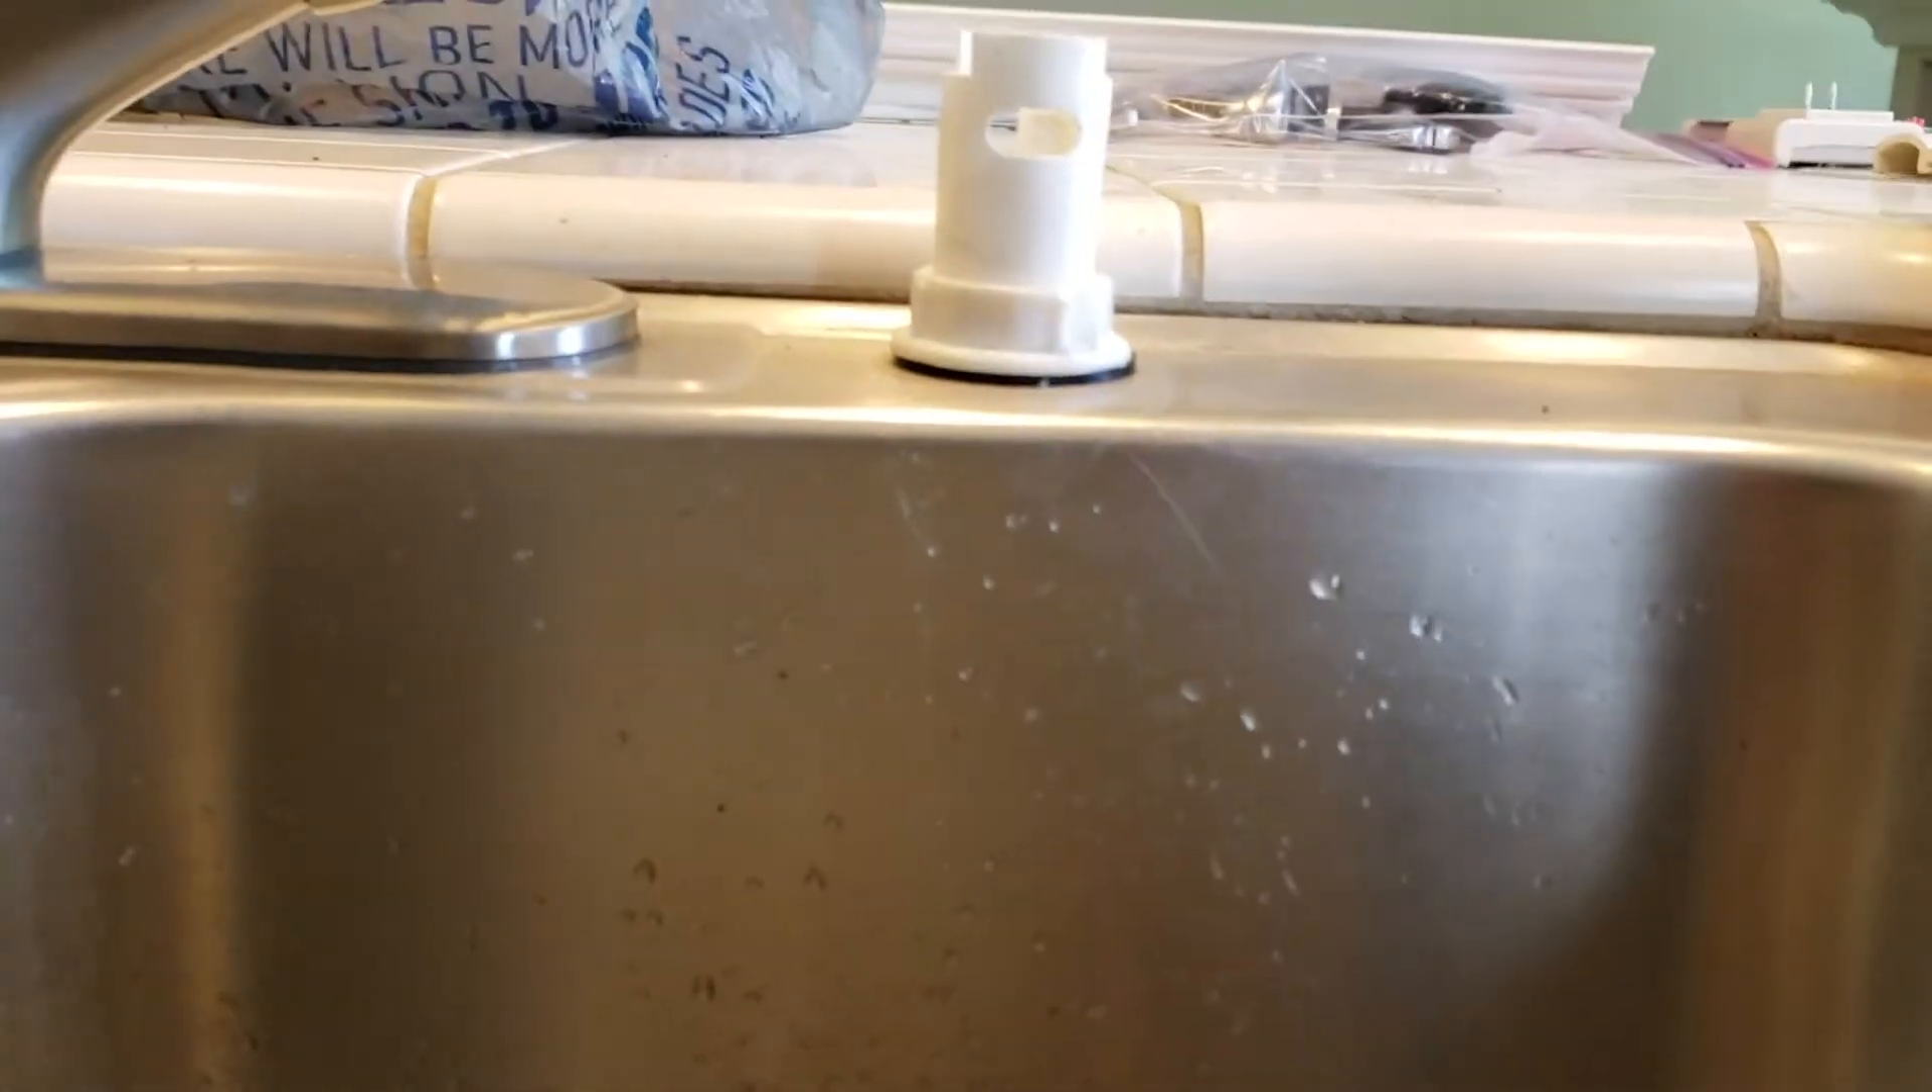So, but the only thing that's missing off here is the cap. At the top, there's a little plastic piece that pops into place.